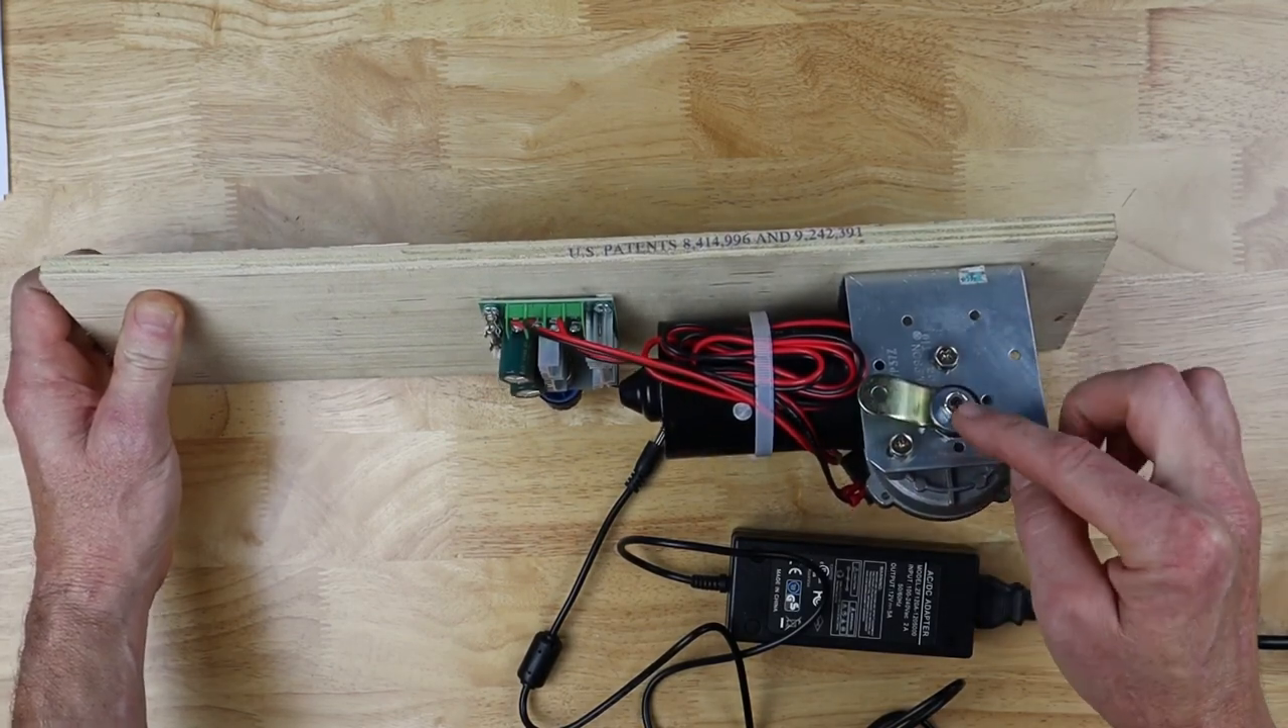Okay, I bent that bracket to 90 degrees, and then I drilled some holes in it and mounted my motor to it, put the arm on the motor, and I've got it screwed on here with a lock nut.